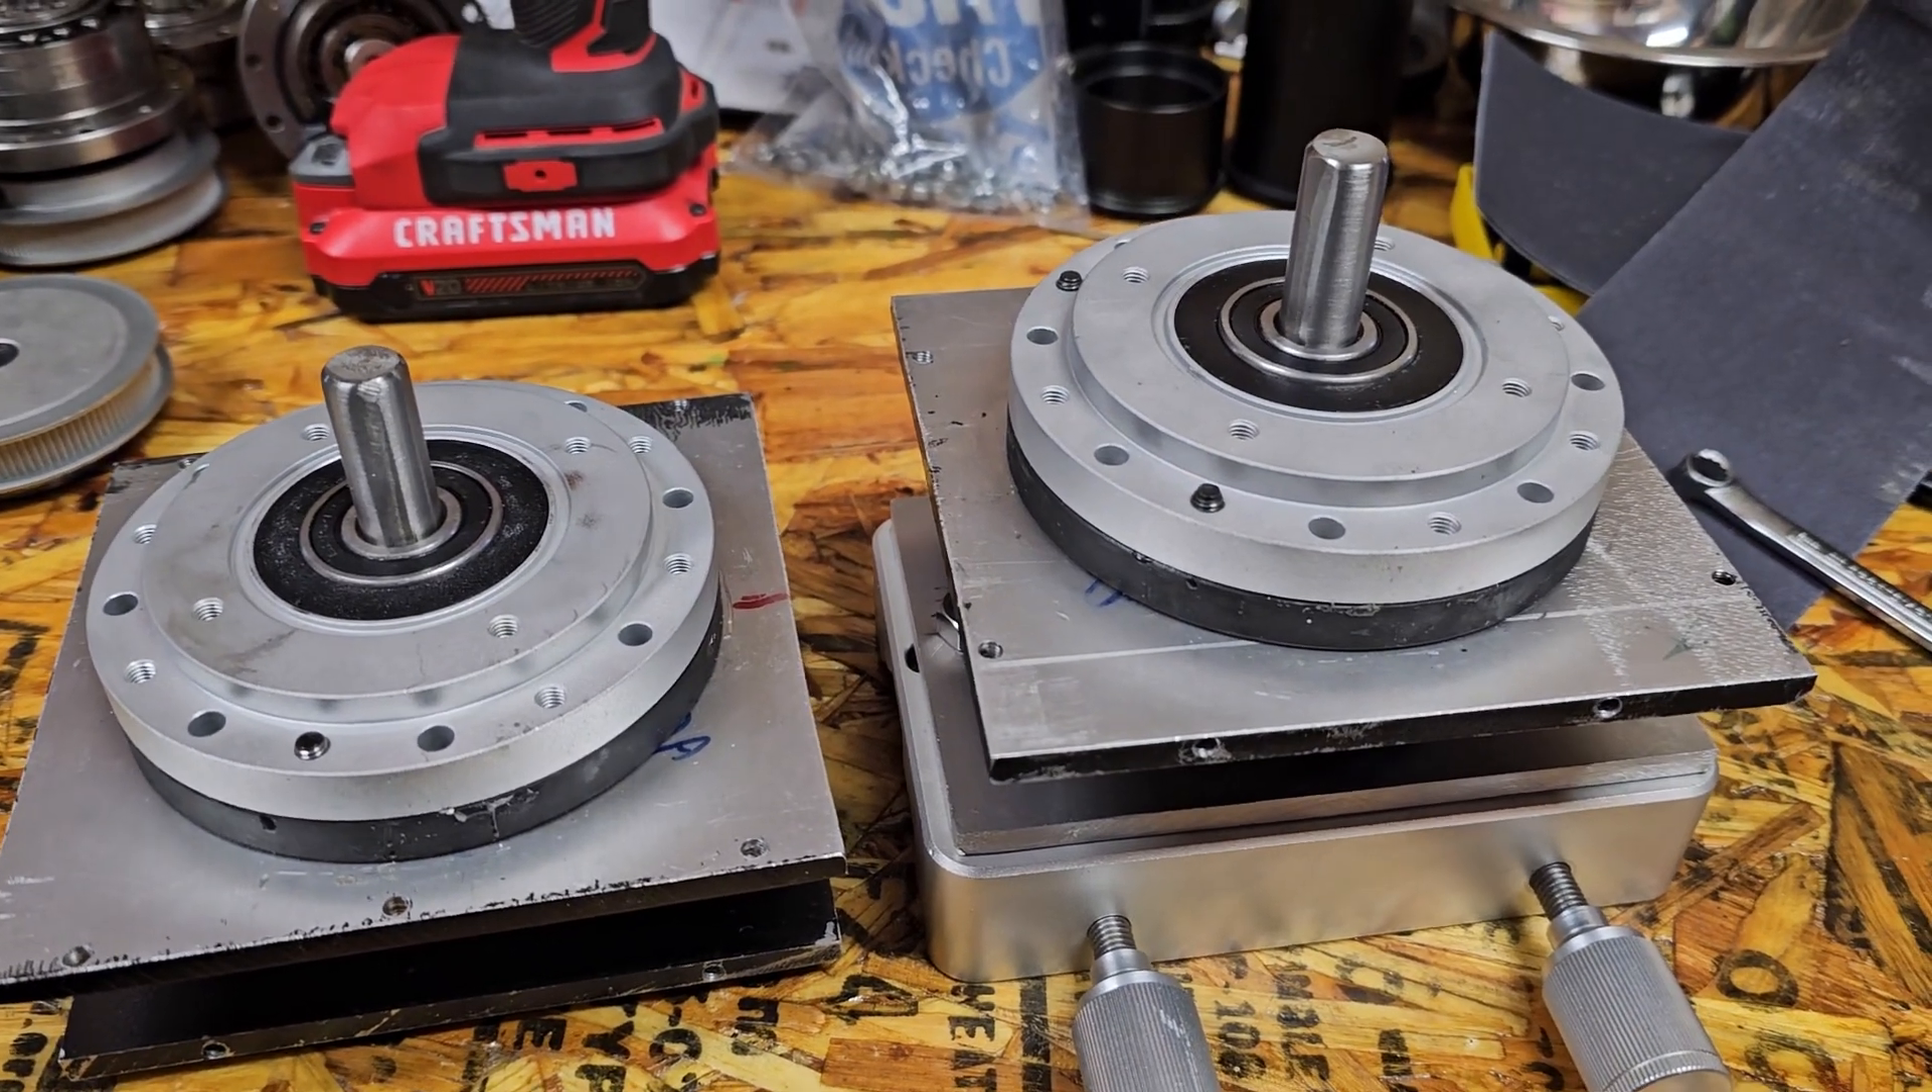Okay, bearings are in. Now, I just got to put the pulleys on and we'll be ready to install them.